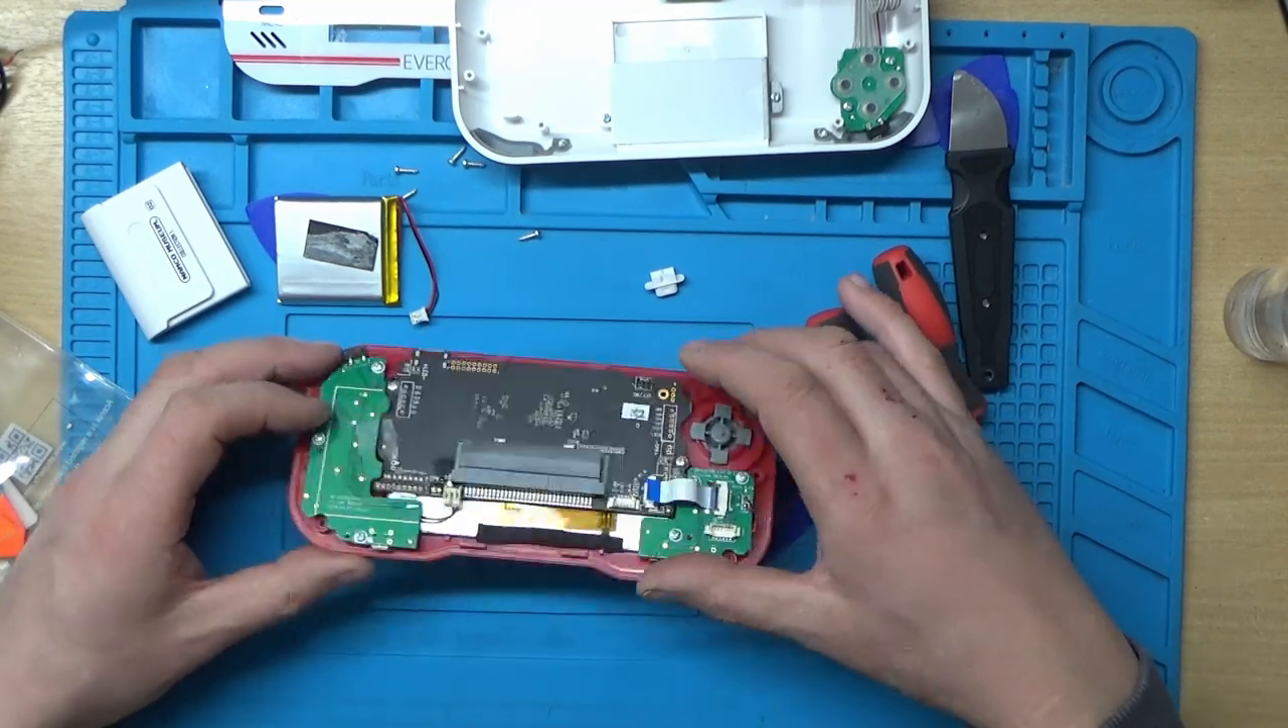Right, that's the battery out of the way.